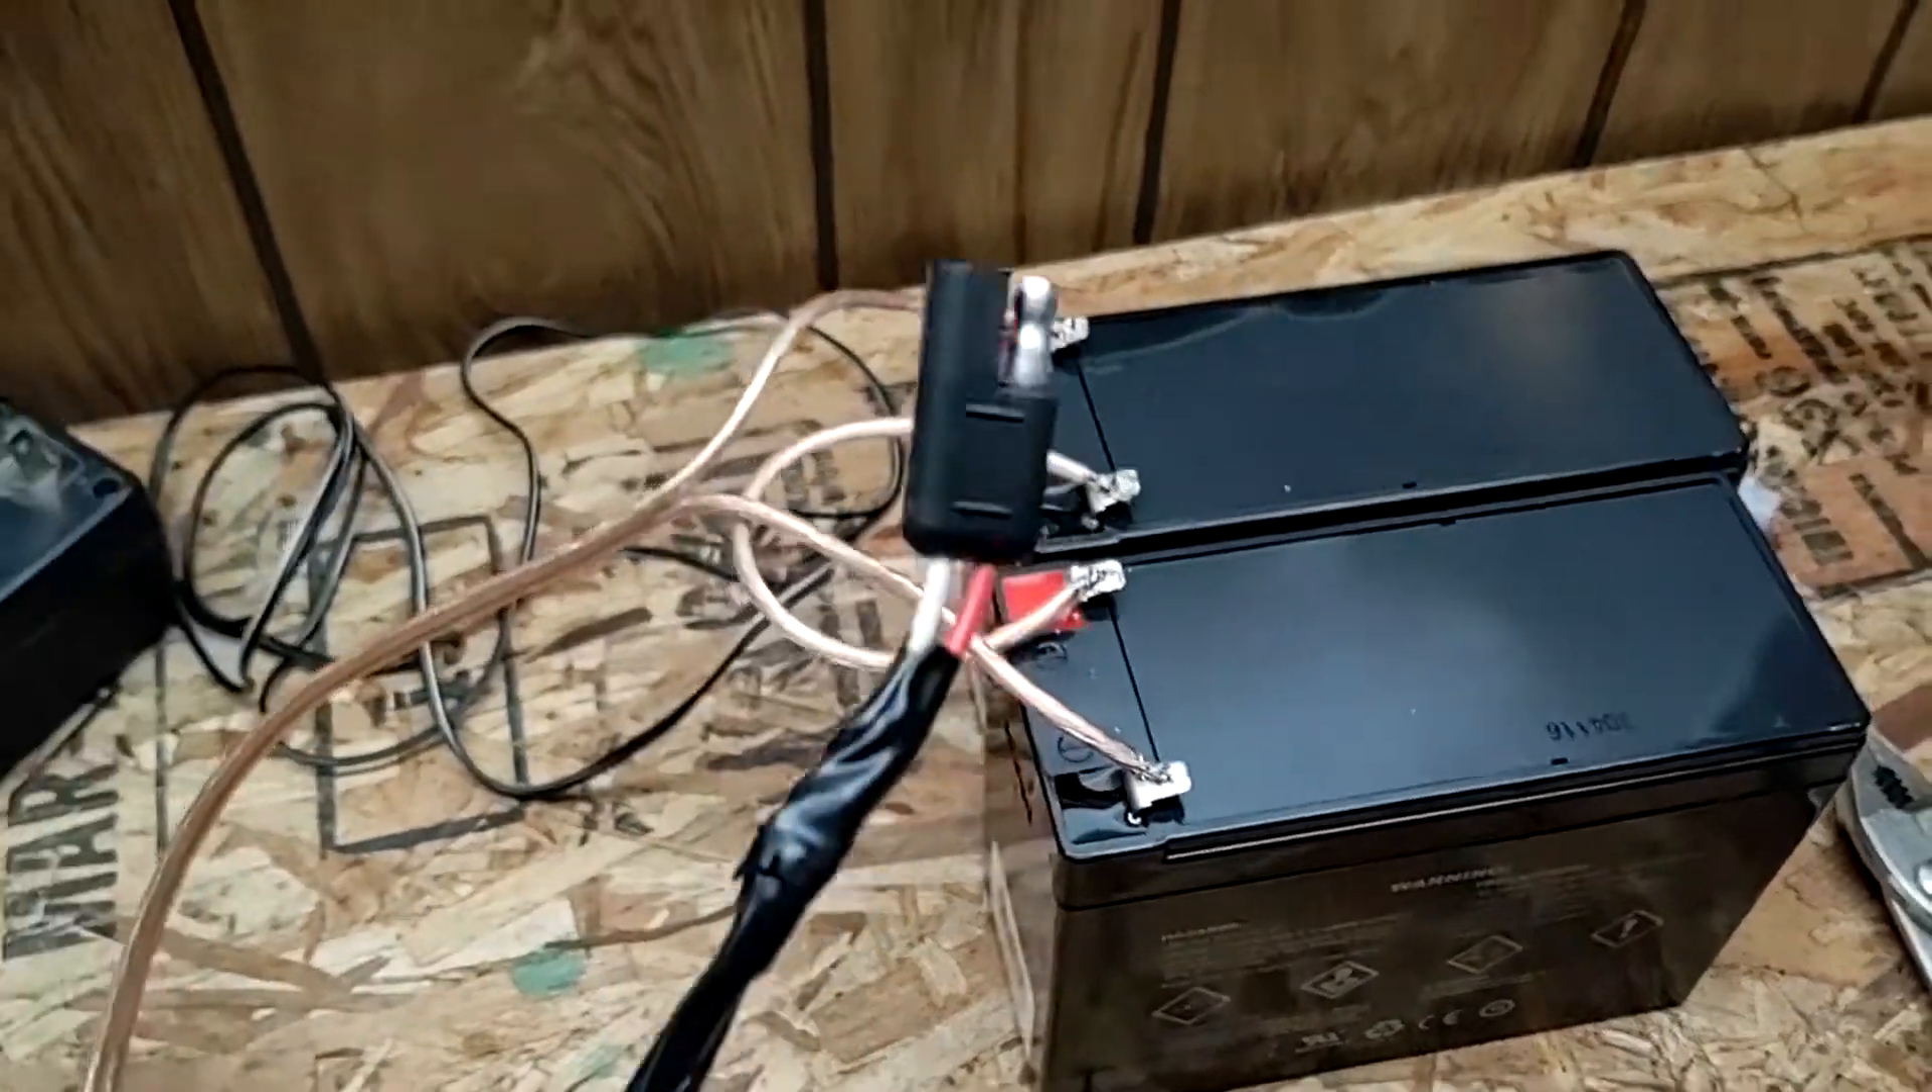Okay, so I got our batteries all wired up now. And then I also got our new connector on there and our nice thick speaker cable. So this is all ready to go.